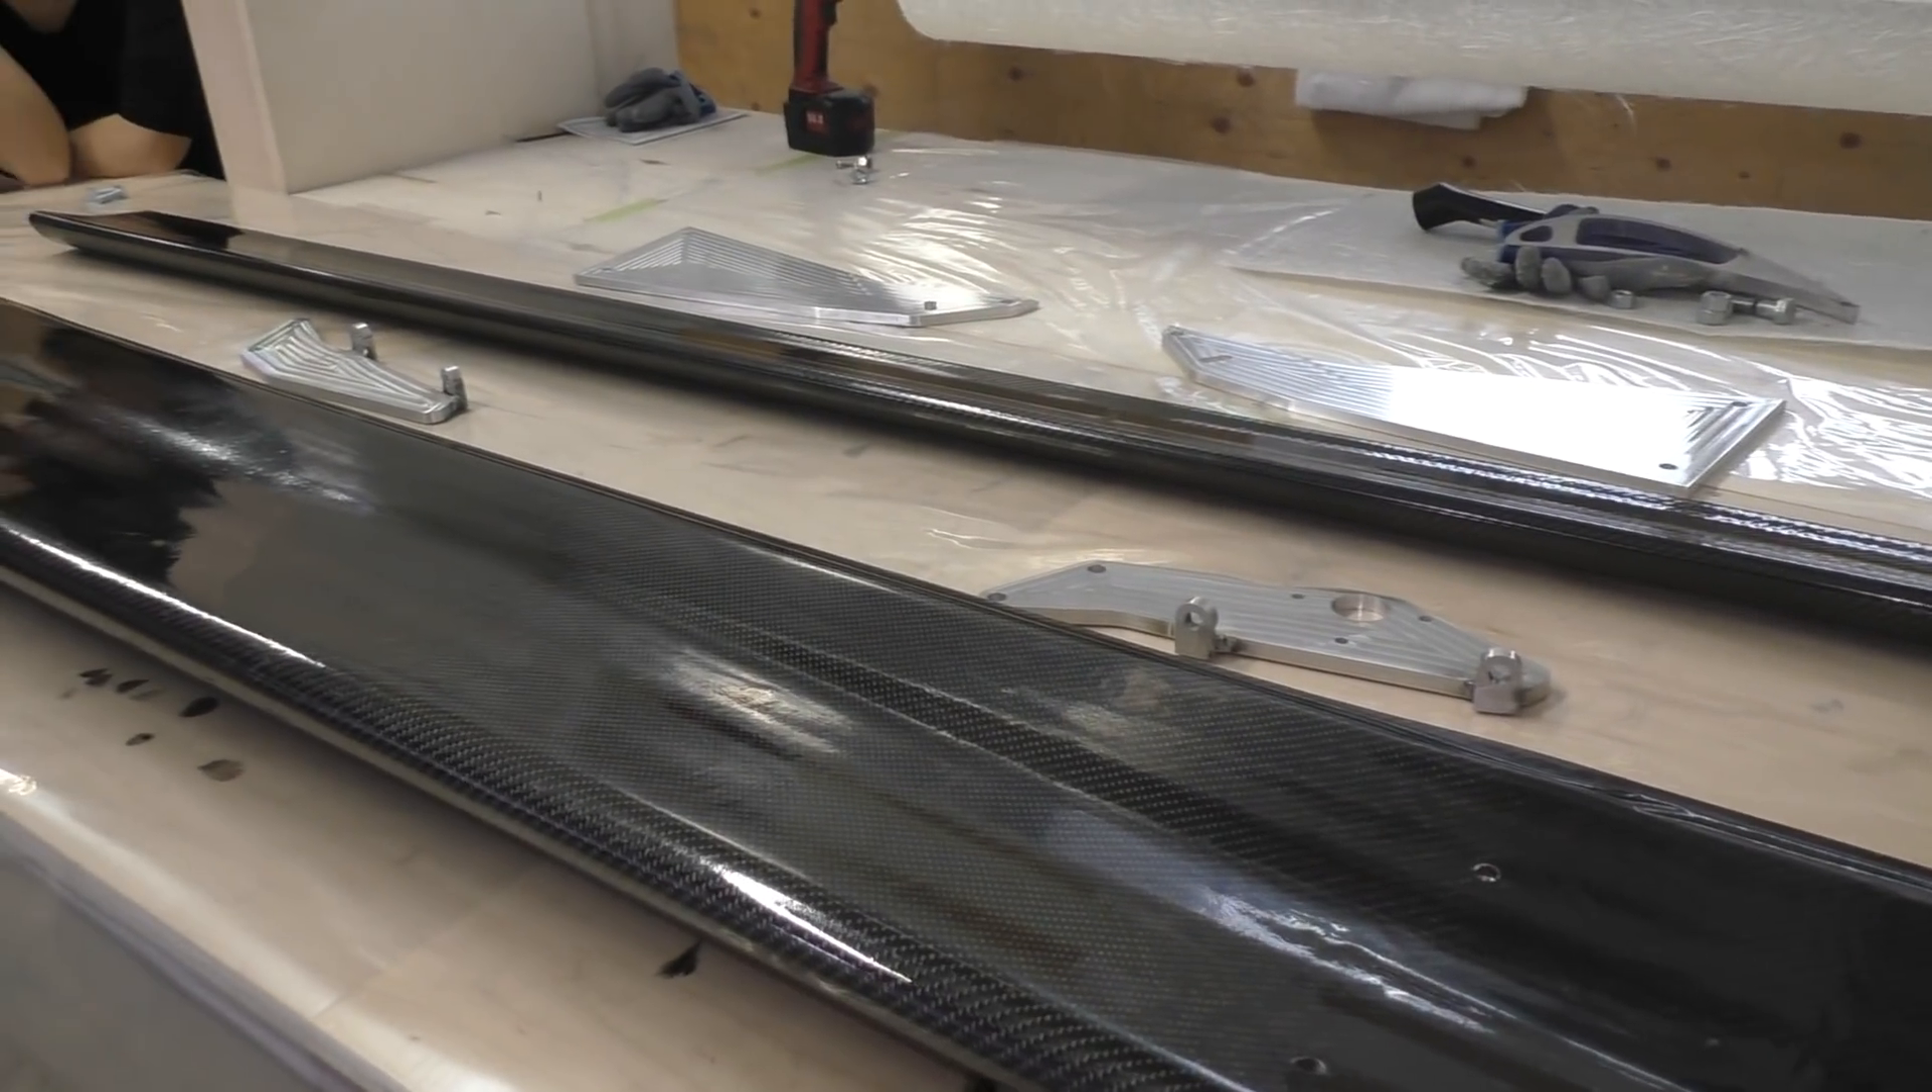Here's a look at all the pieces of the rear wing after they are made and this means there's only one last thing left to do to put all the pieces together and I think yeah the surface finish is pretty good.